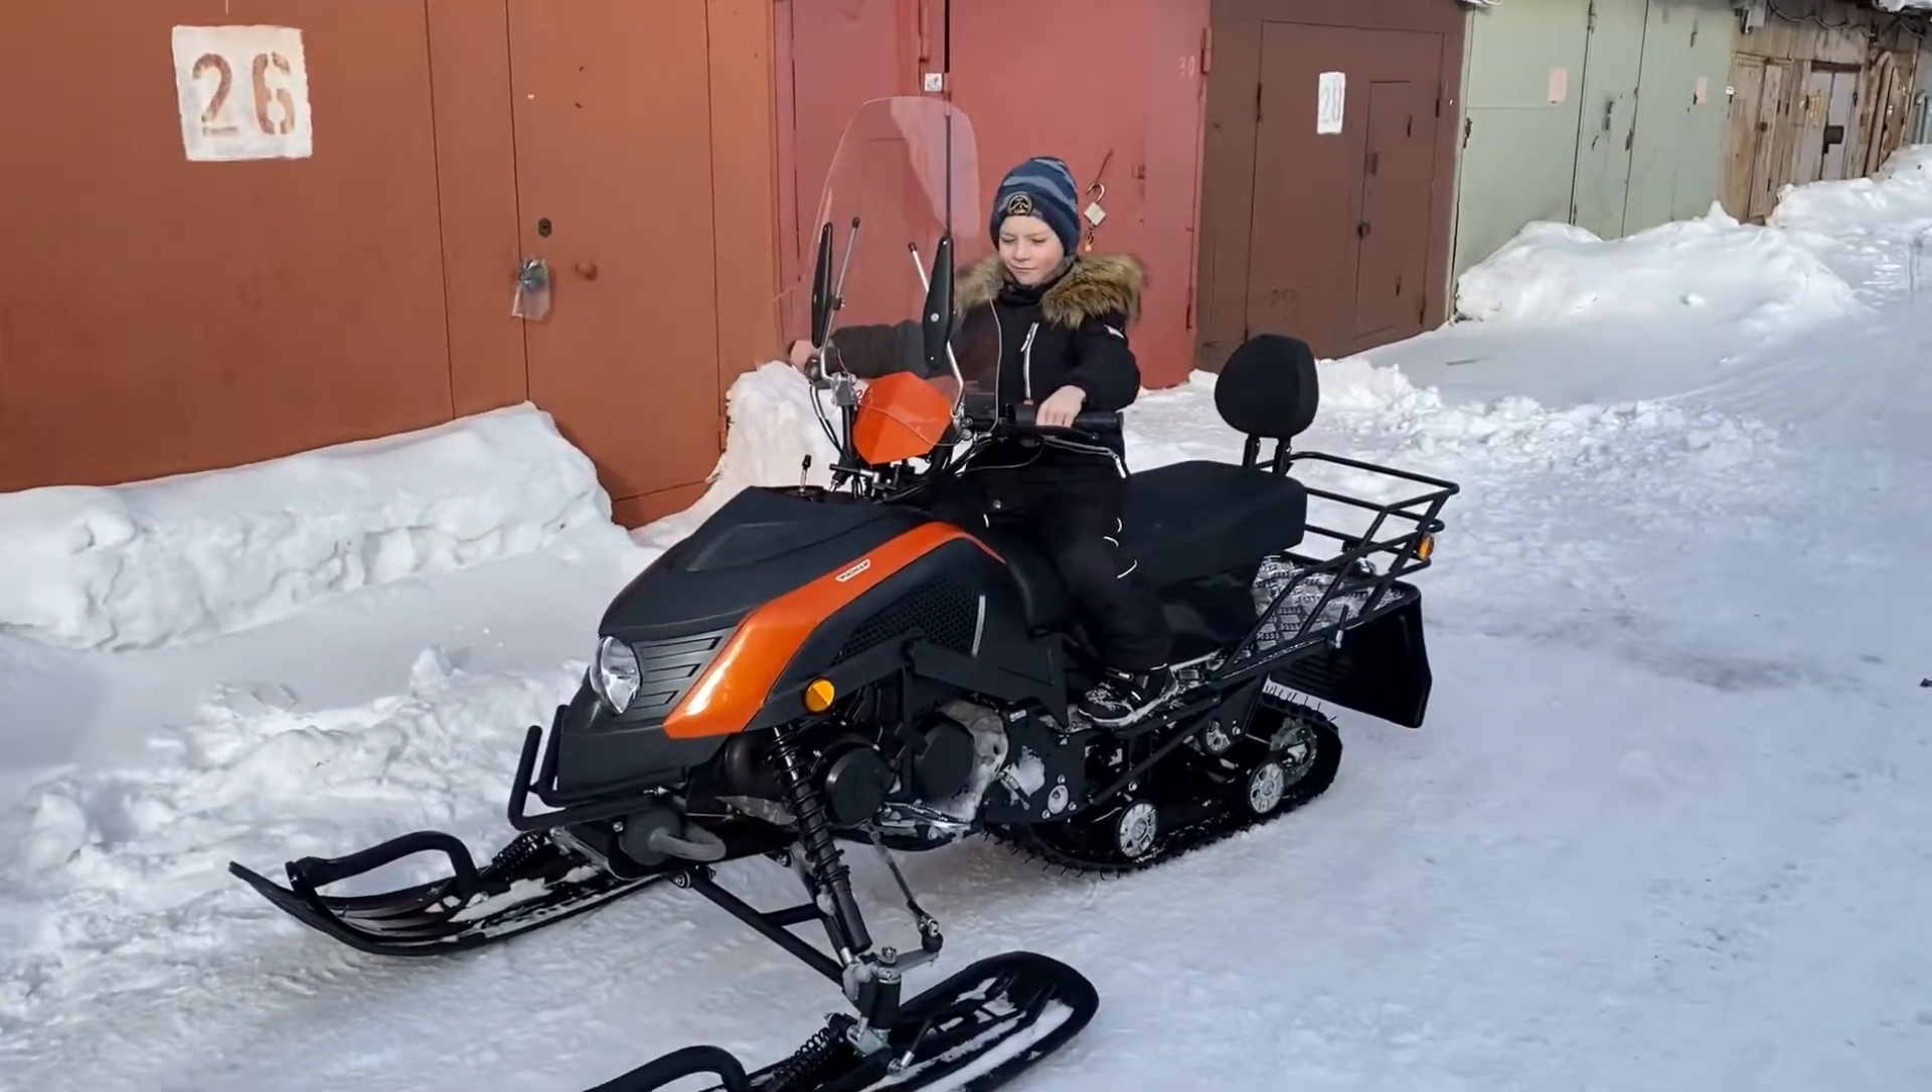Лобовое стекло установили вот так оно выглядит.